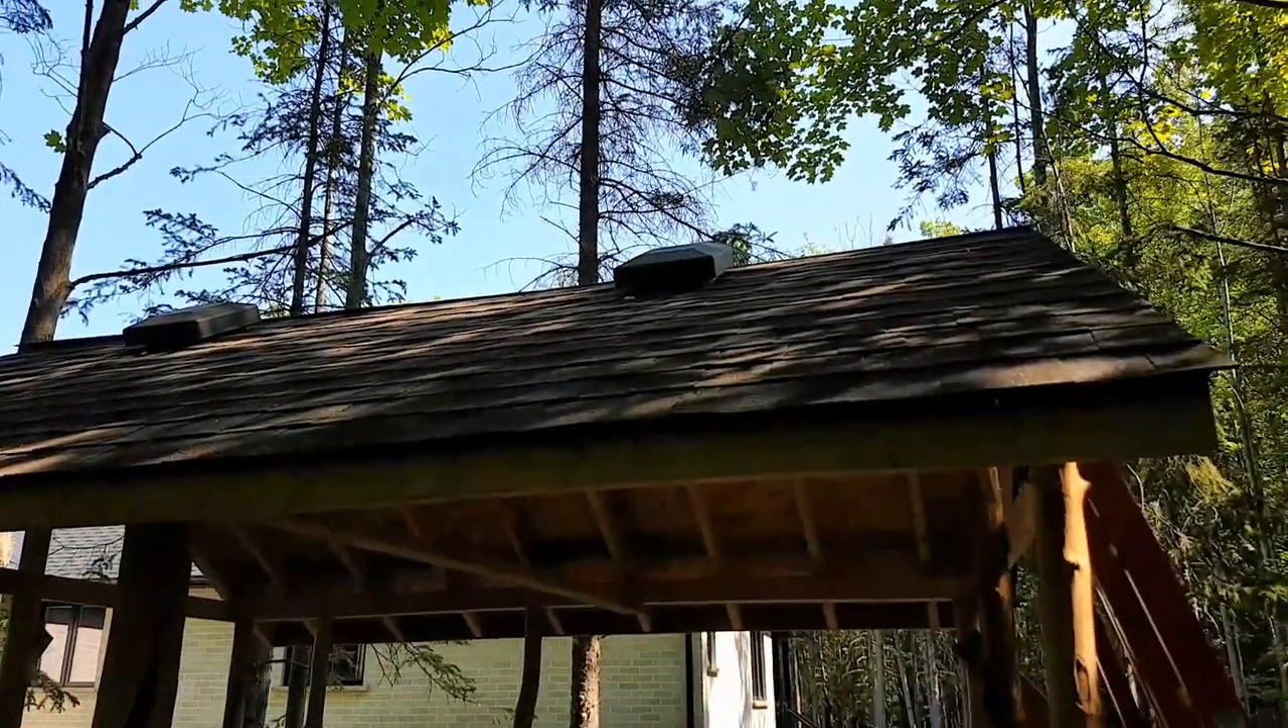And I had to put in the two roof vents. And they're in there.